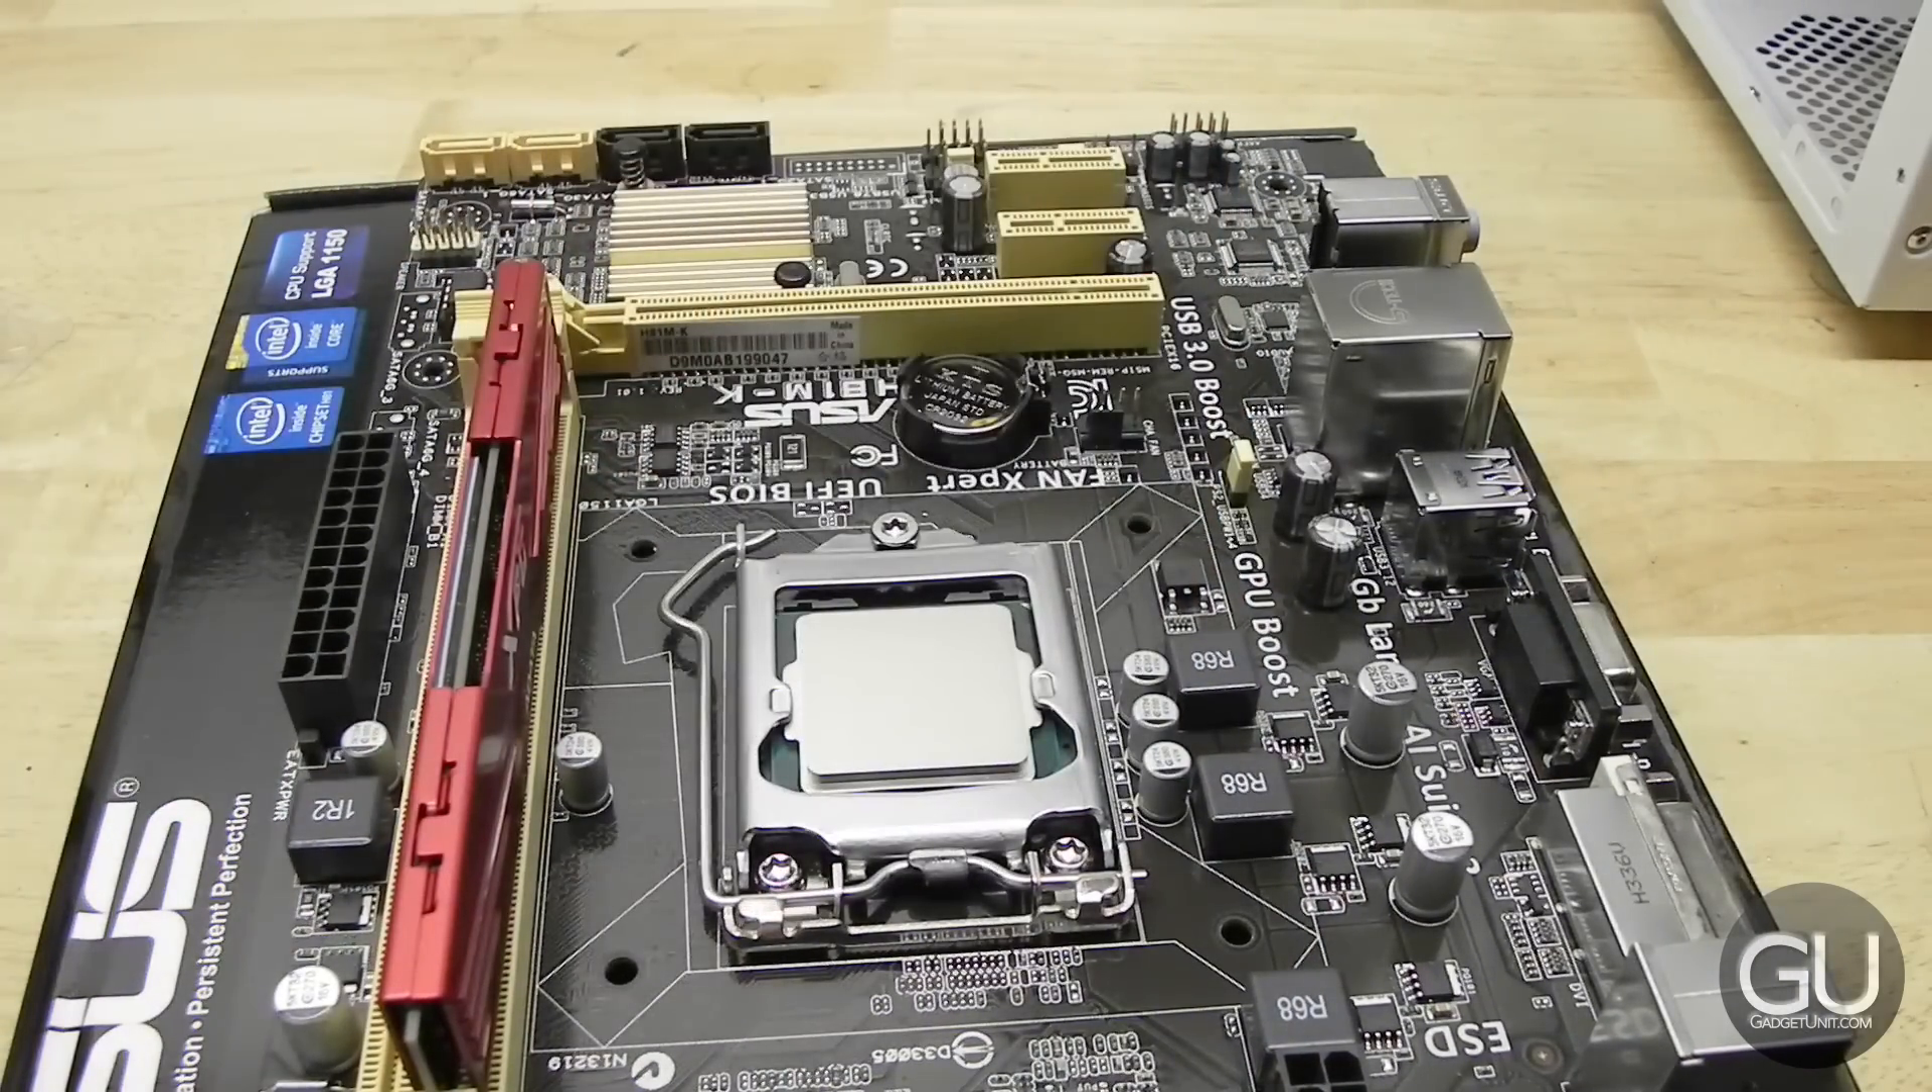So the processor is installed, and next up is the cooler, which we will be using the included stock Intel cooler, since in my early Prime95 testing, this processor stays very cool, which is nice to see.